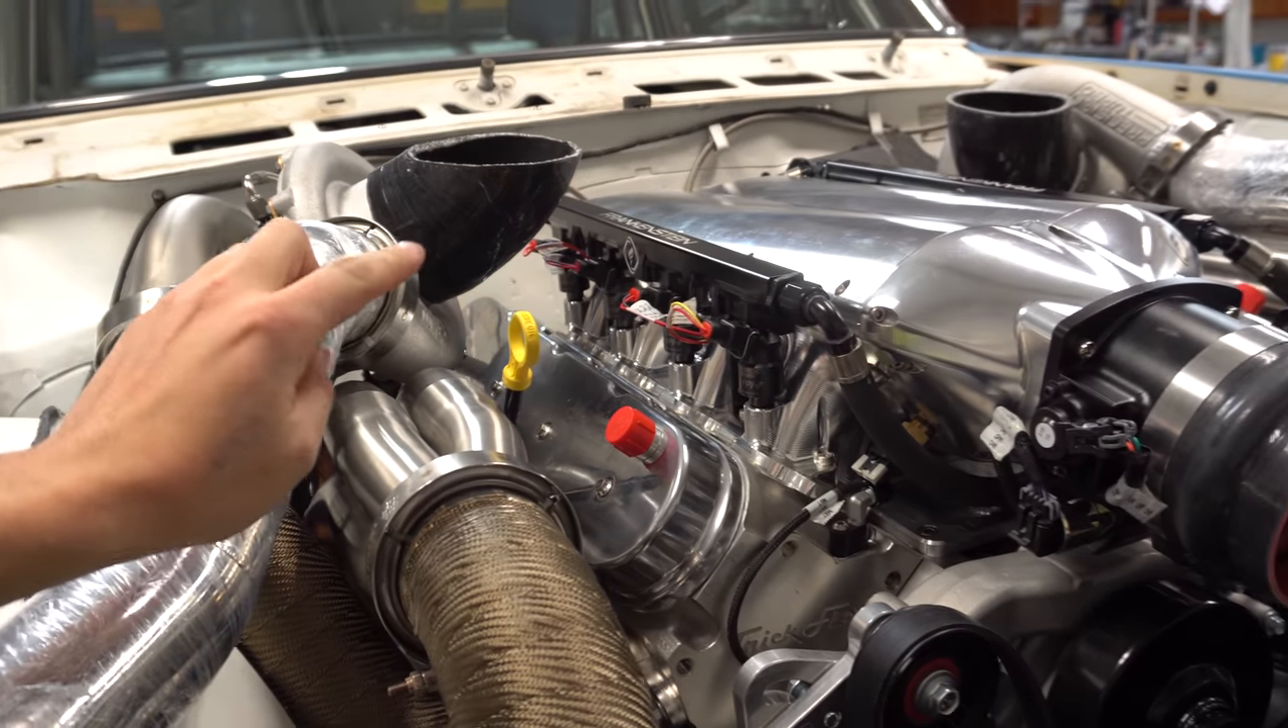So ended up doing some exhaust wrap here to keep some of the heat out.